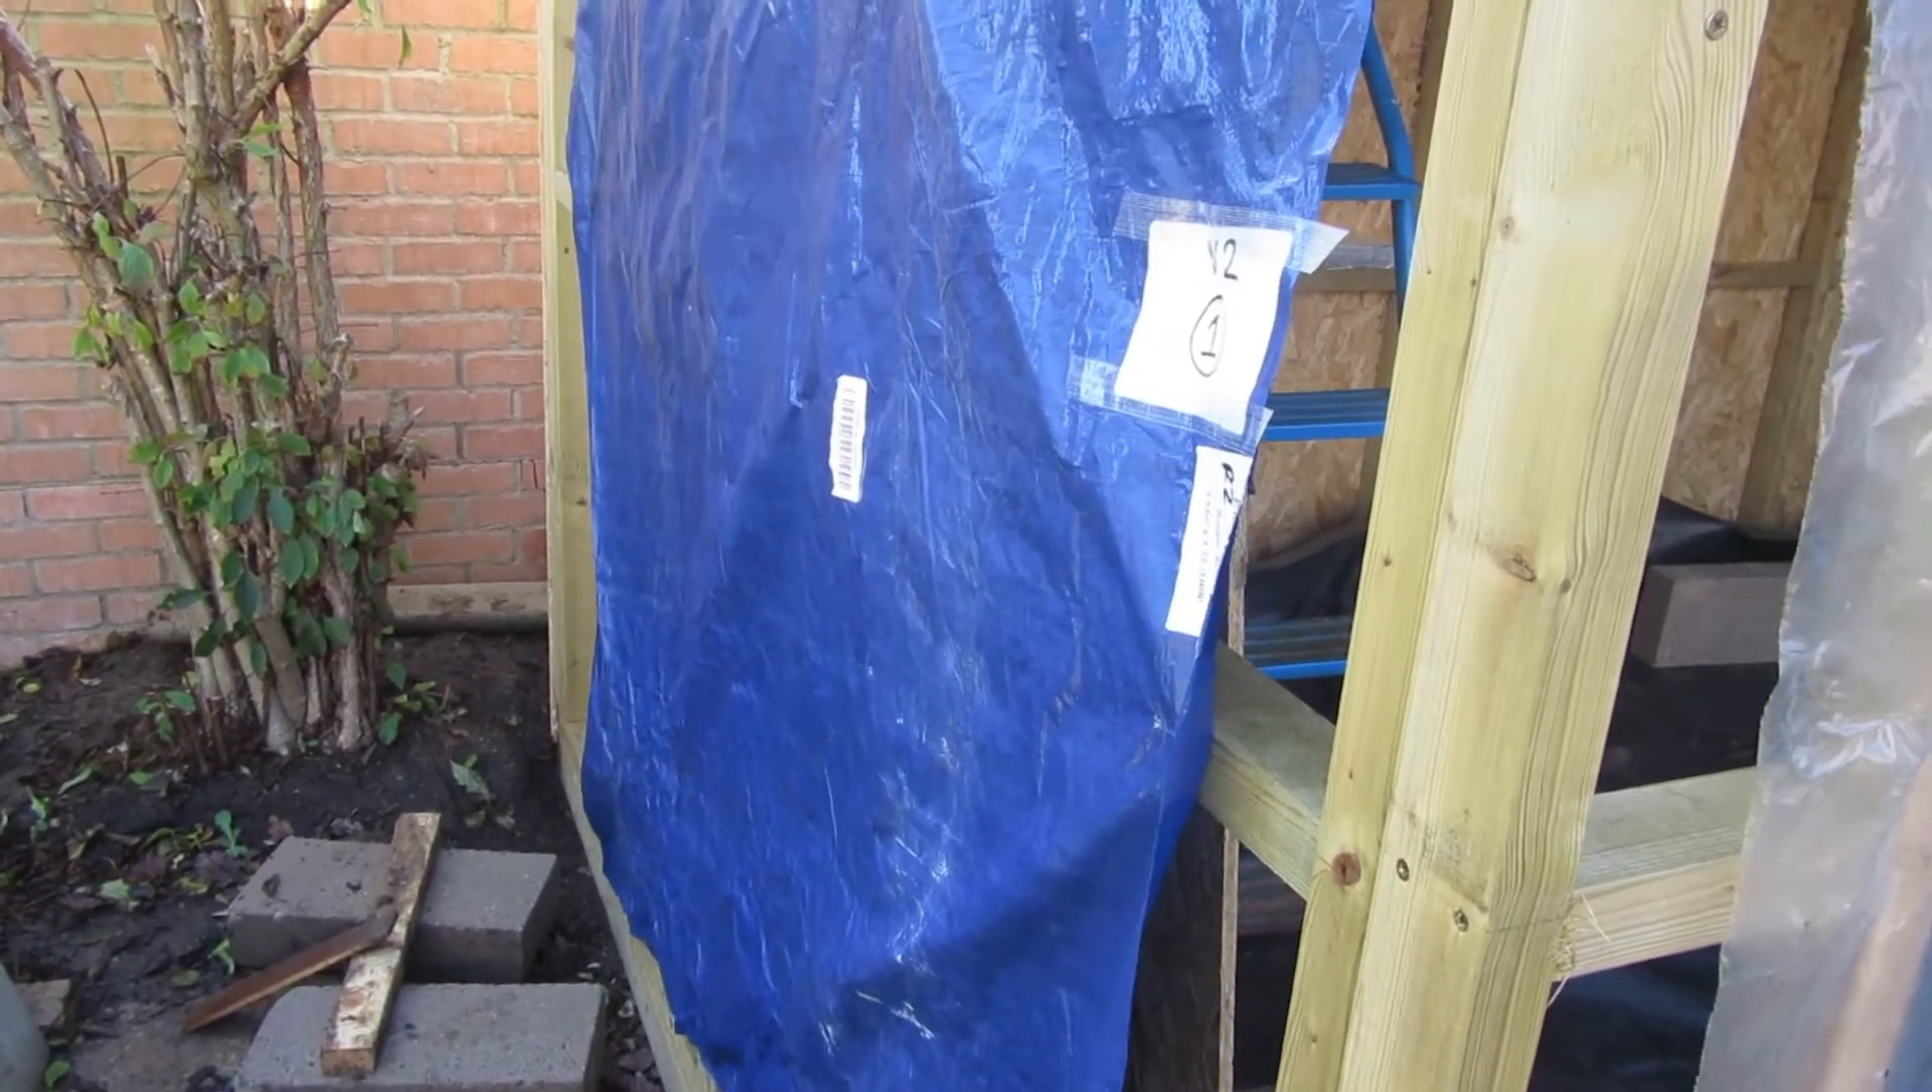Today's task is to get a side on here just got this blue plastic sheeting on at the moment need to get a proper board on today.